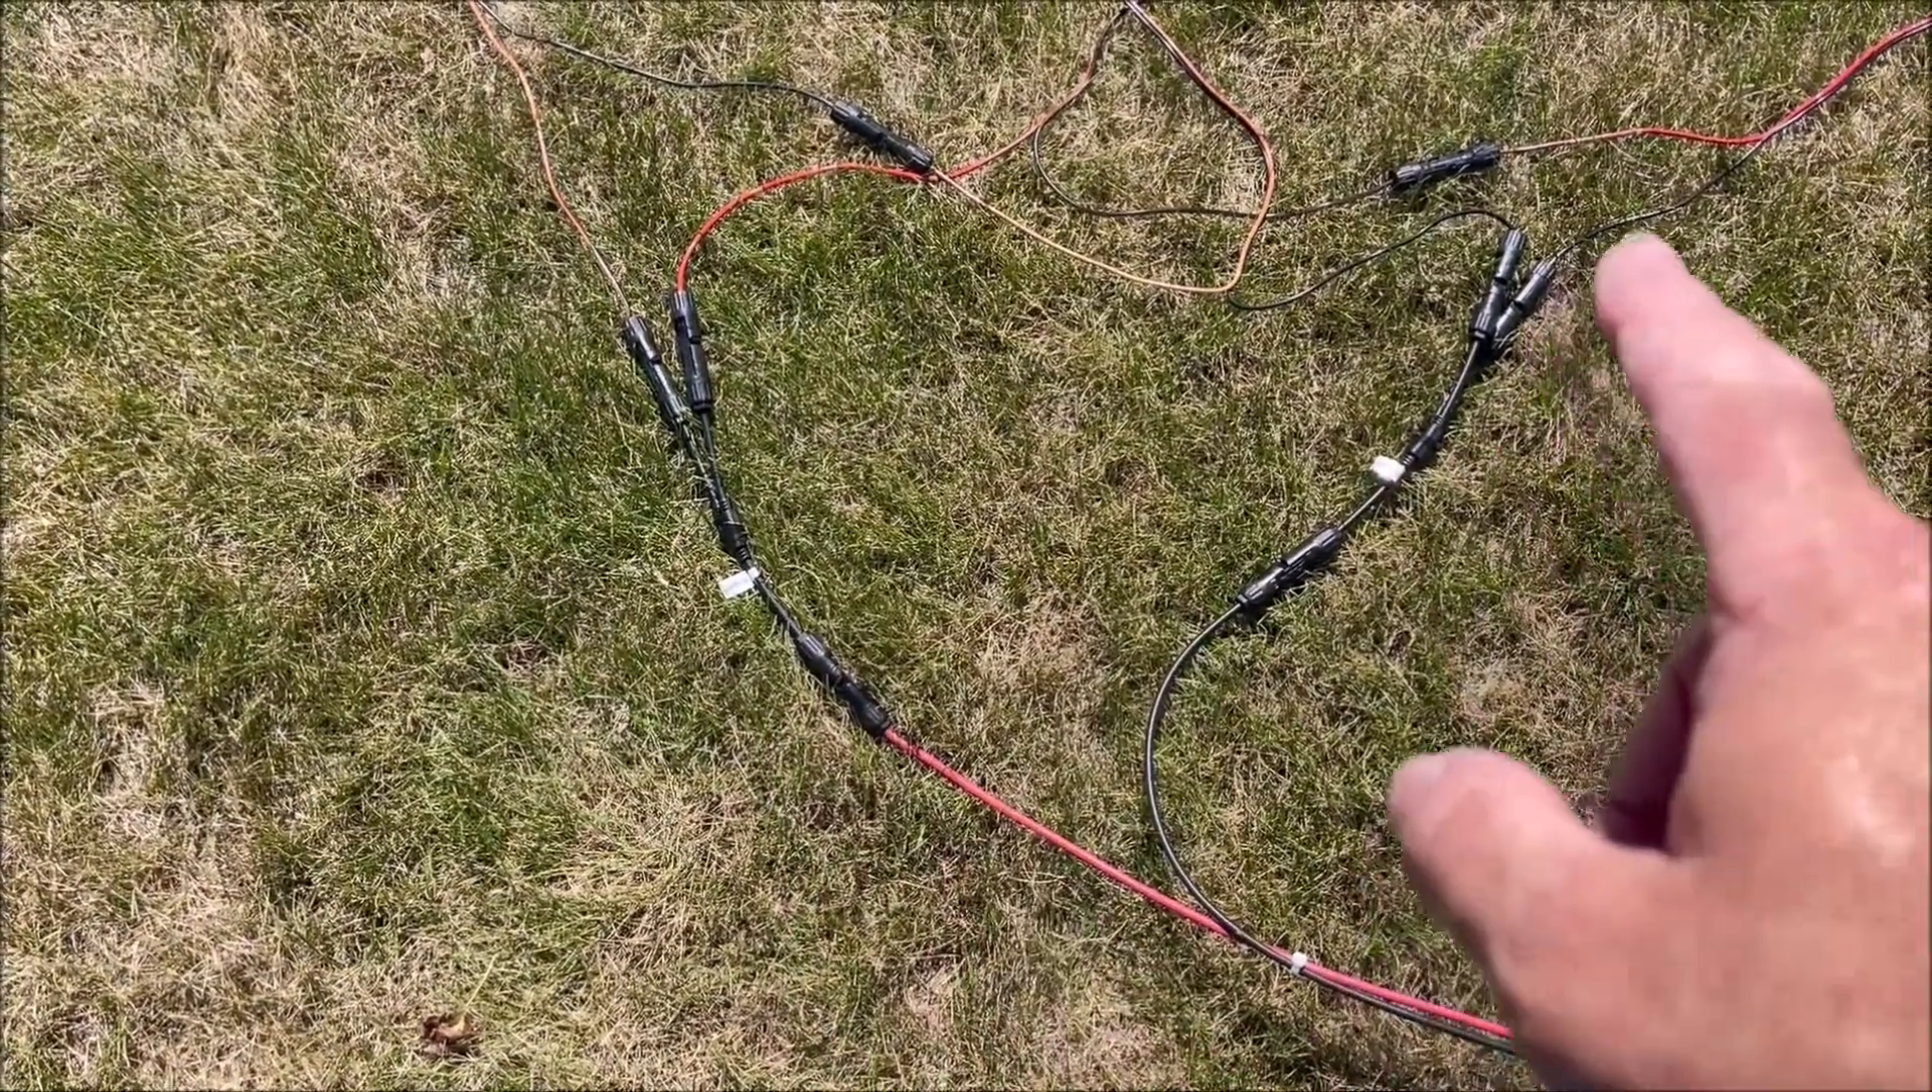The extension cable is hooked up, the red lines are connected to the red wire, and the black lines are connected to the black wire.